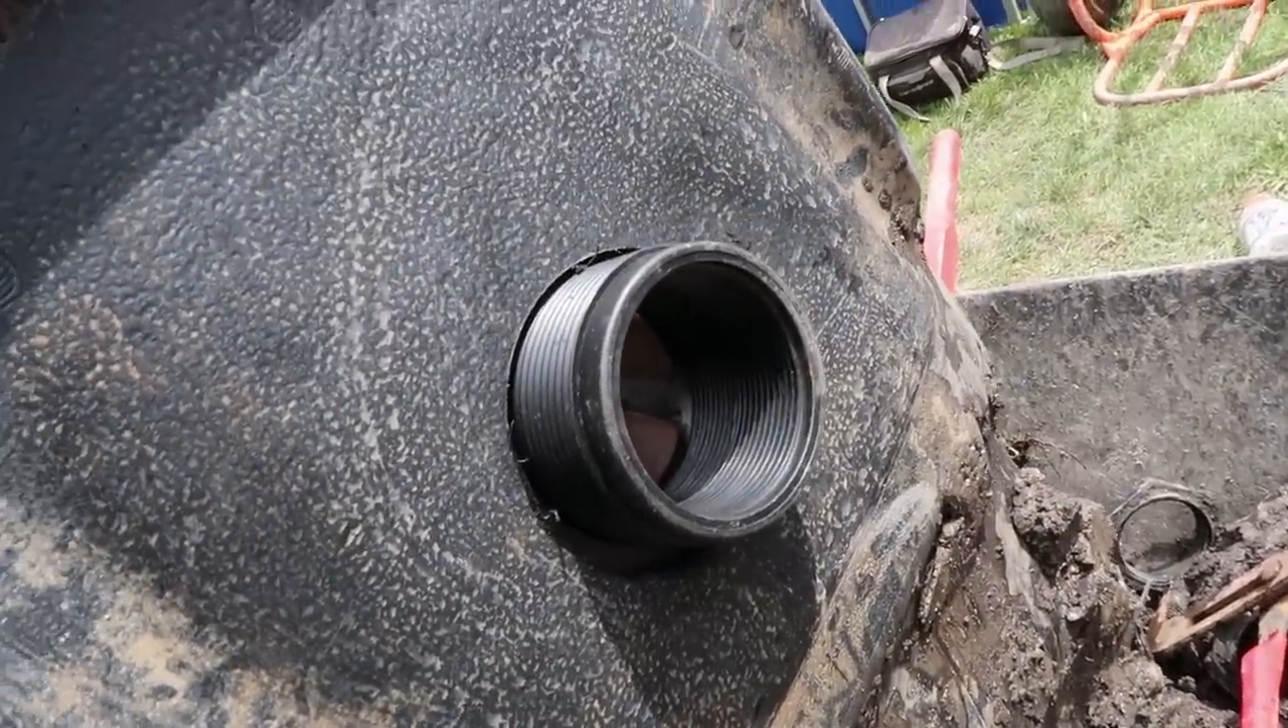As you can see, that two inch bulkhead fits nicely through there.